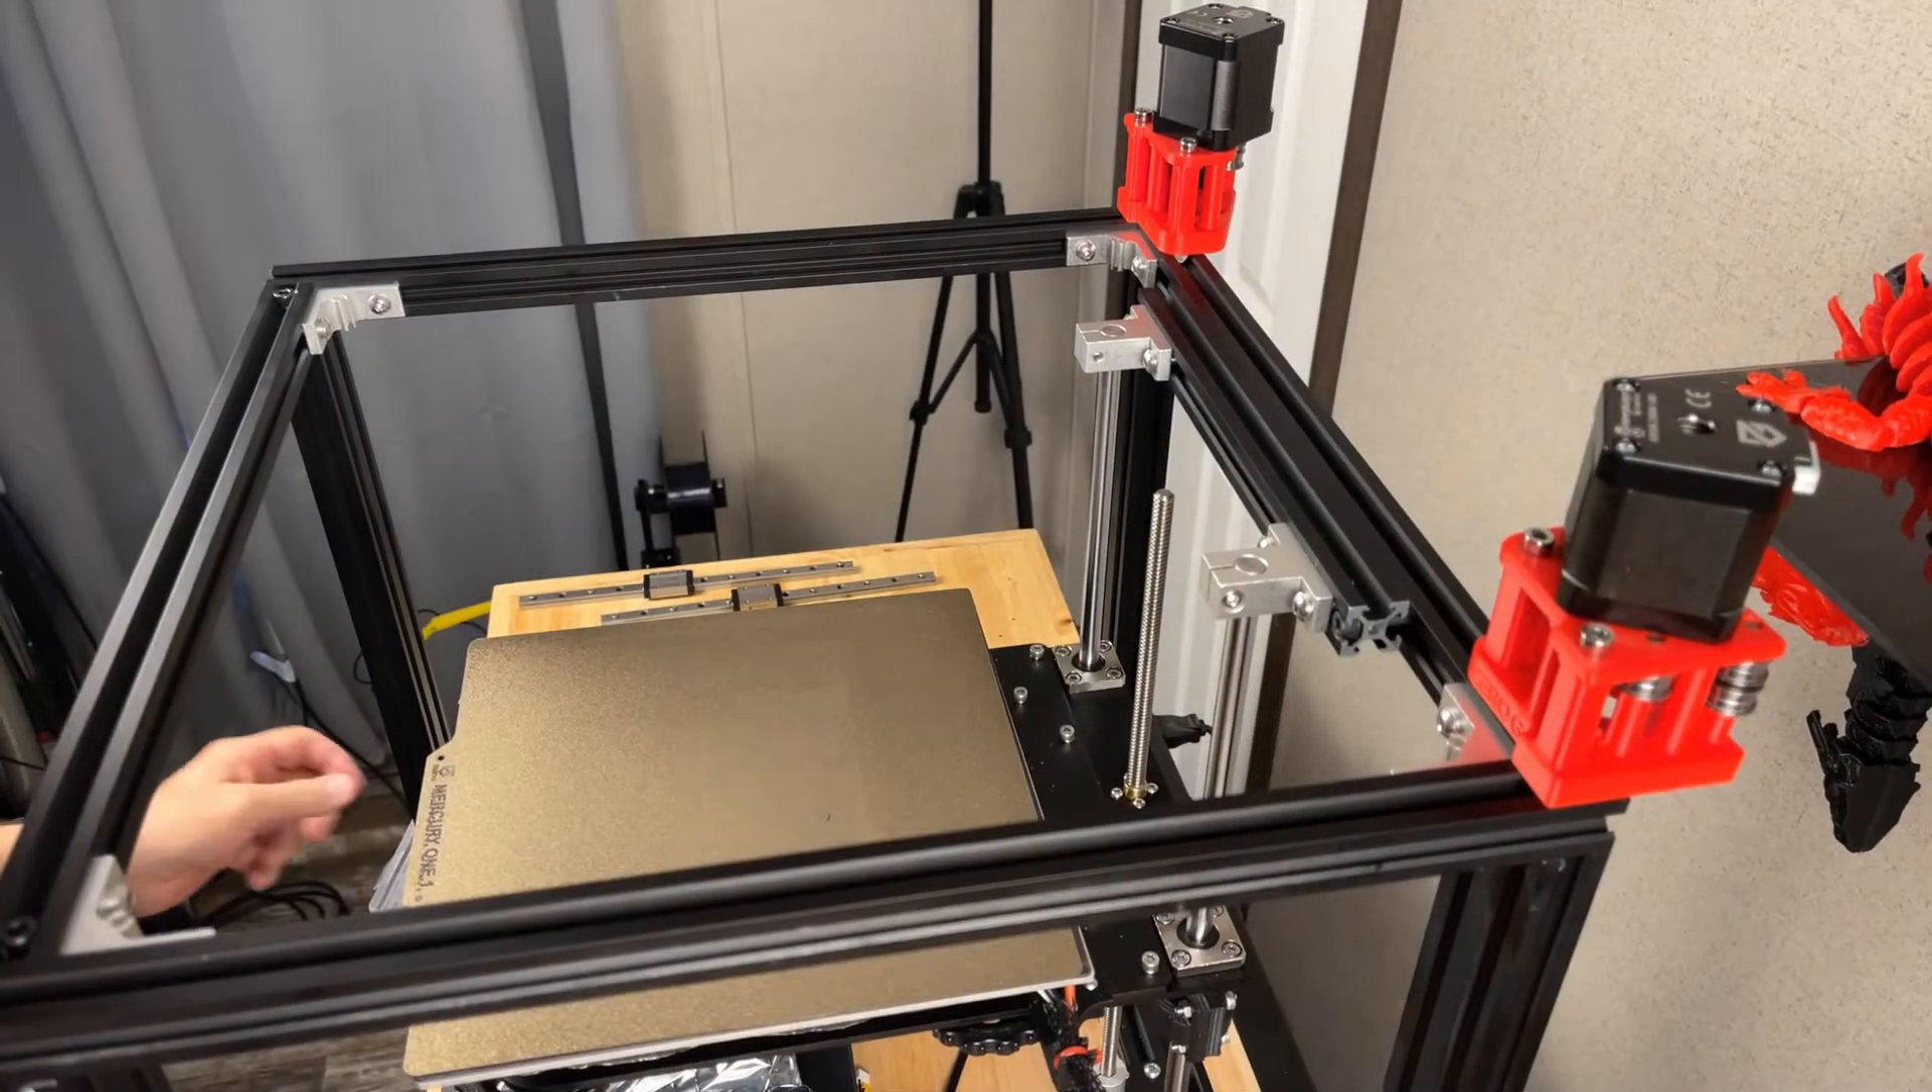Now we'll do the same thing put the right tower on and that's it your x and y steppers are in place.